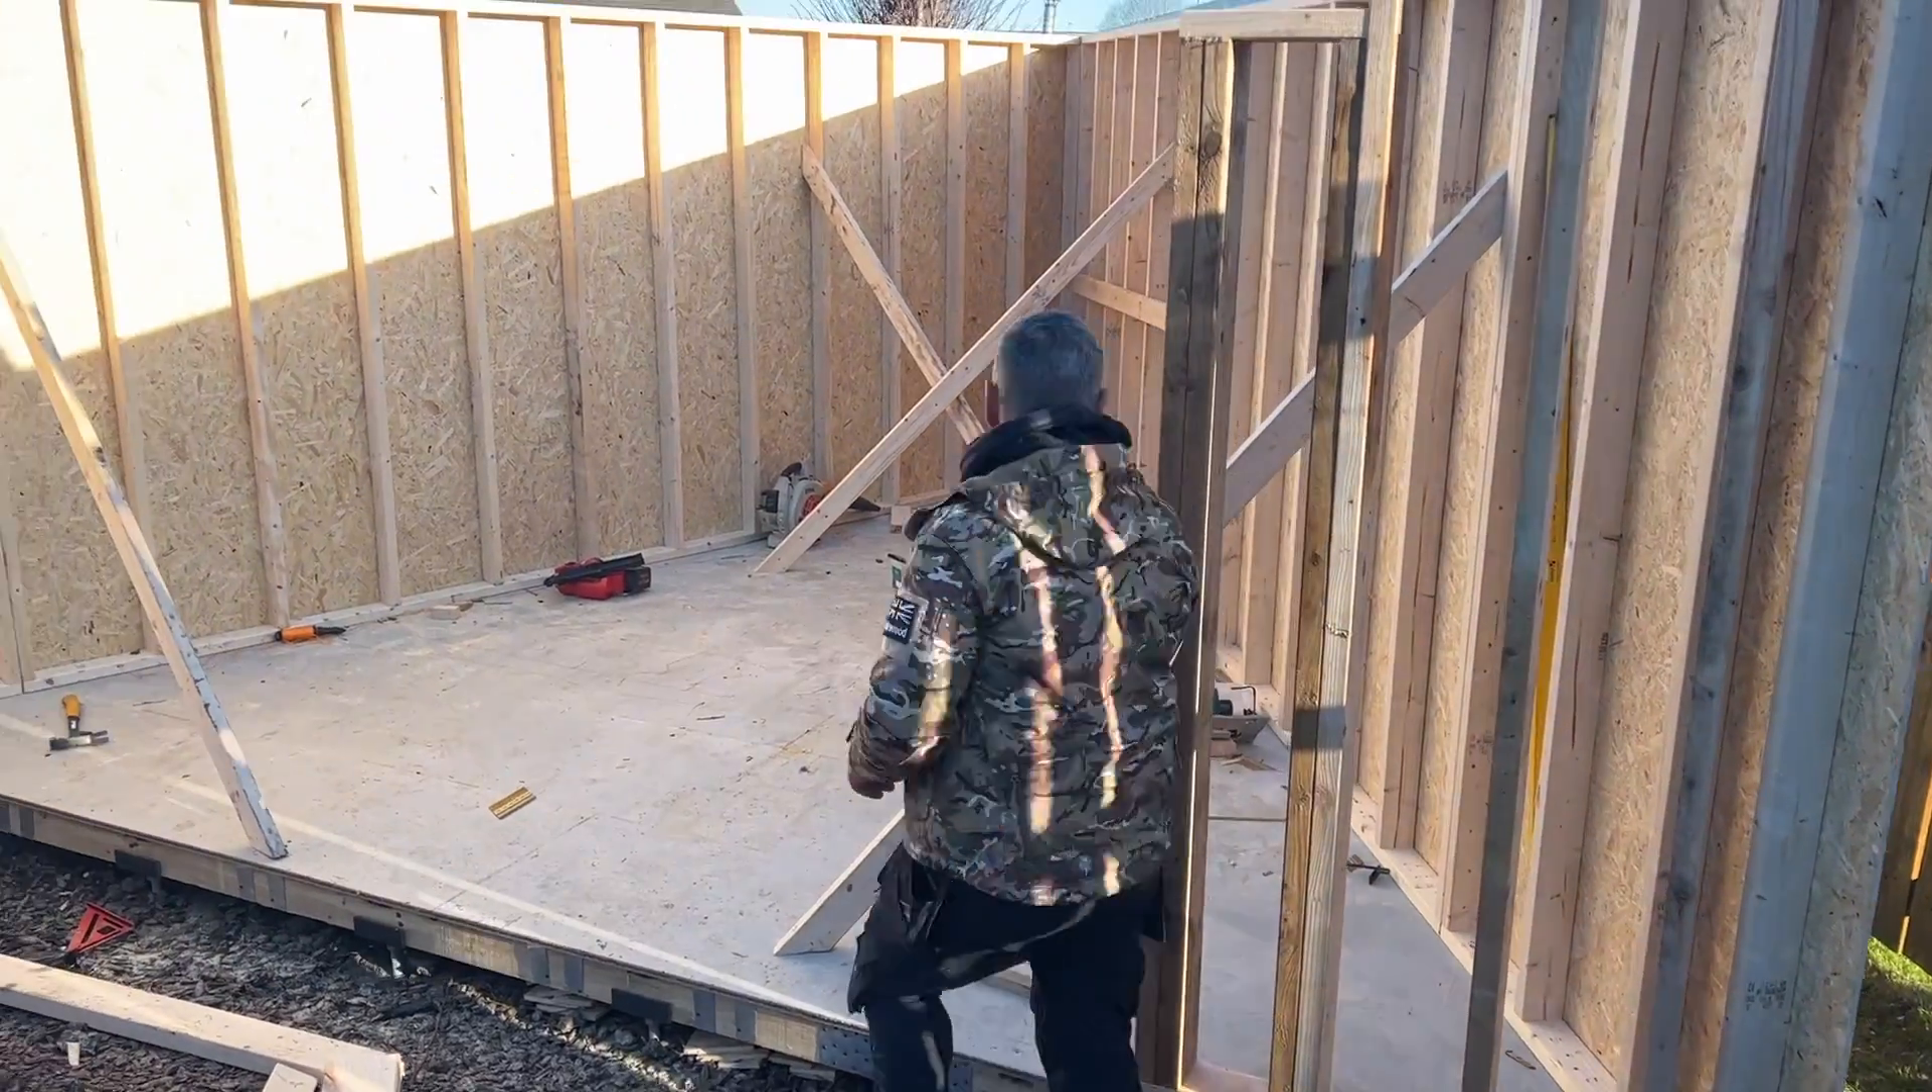We've got the side walls up.